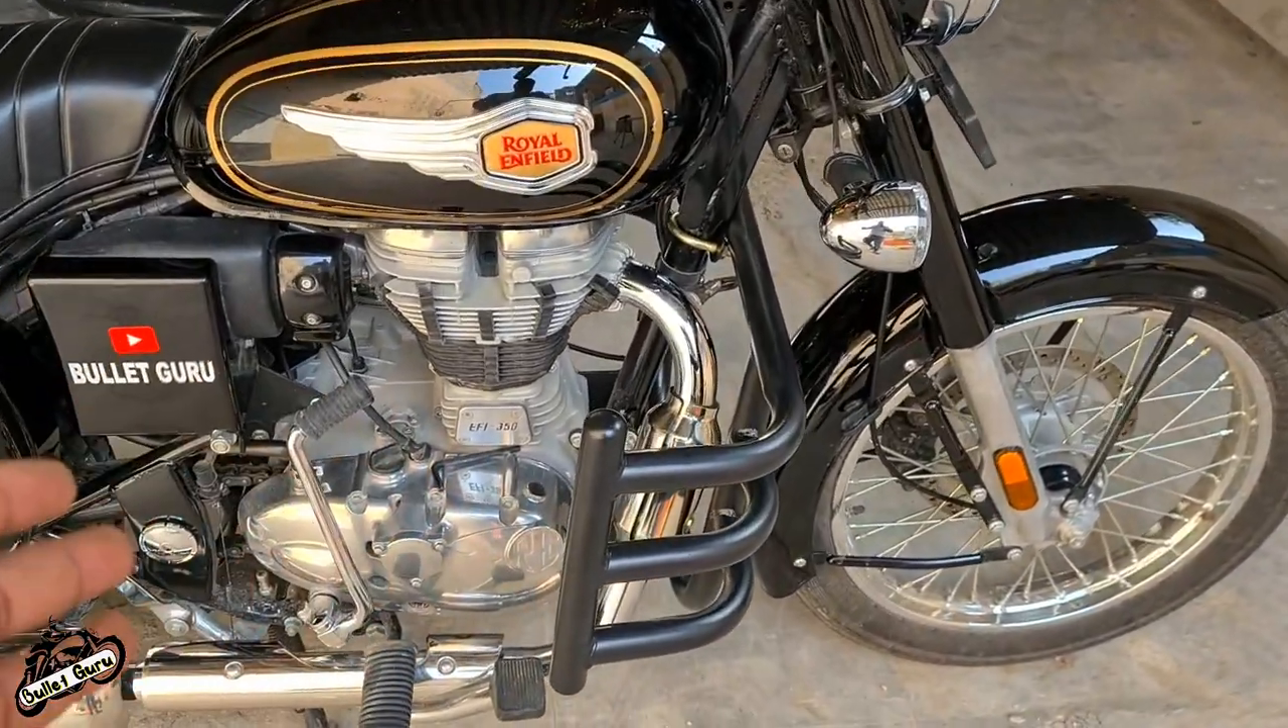लेगार्ड जो है फिट हो चुका है और बहुत अच्छा लुक भी कर रहा है।